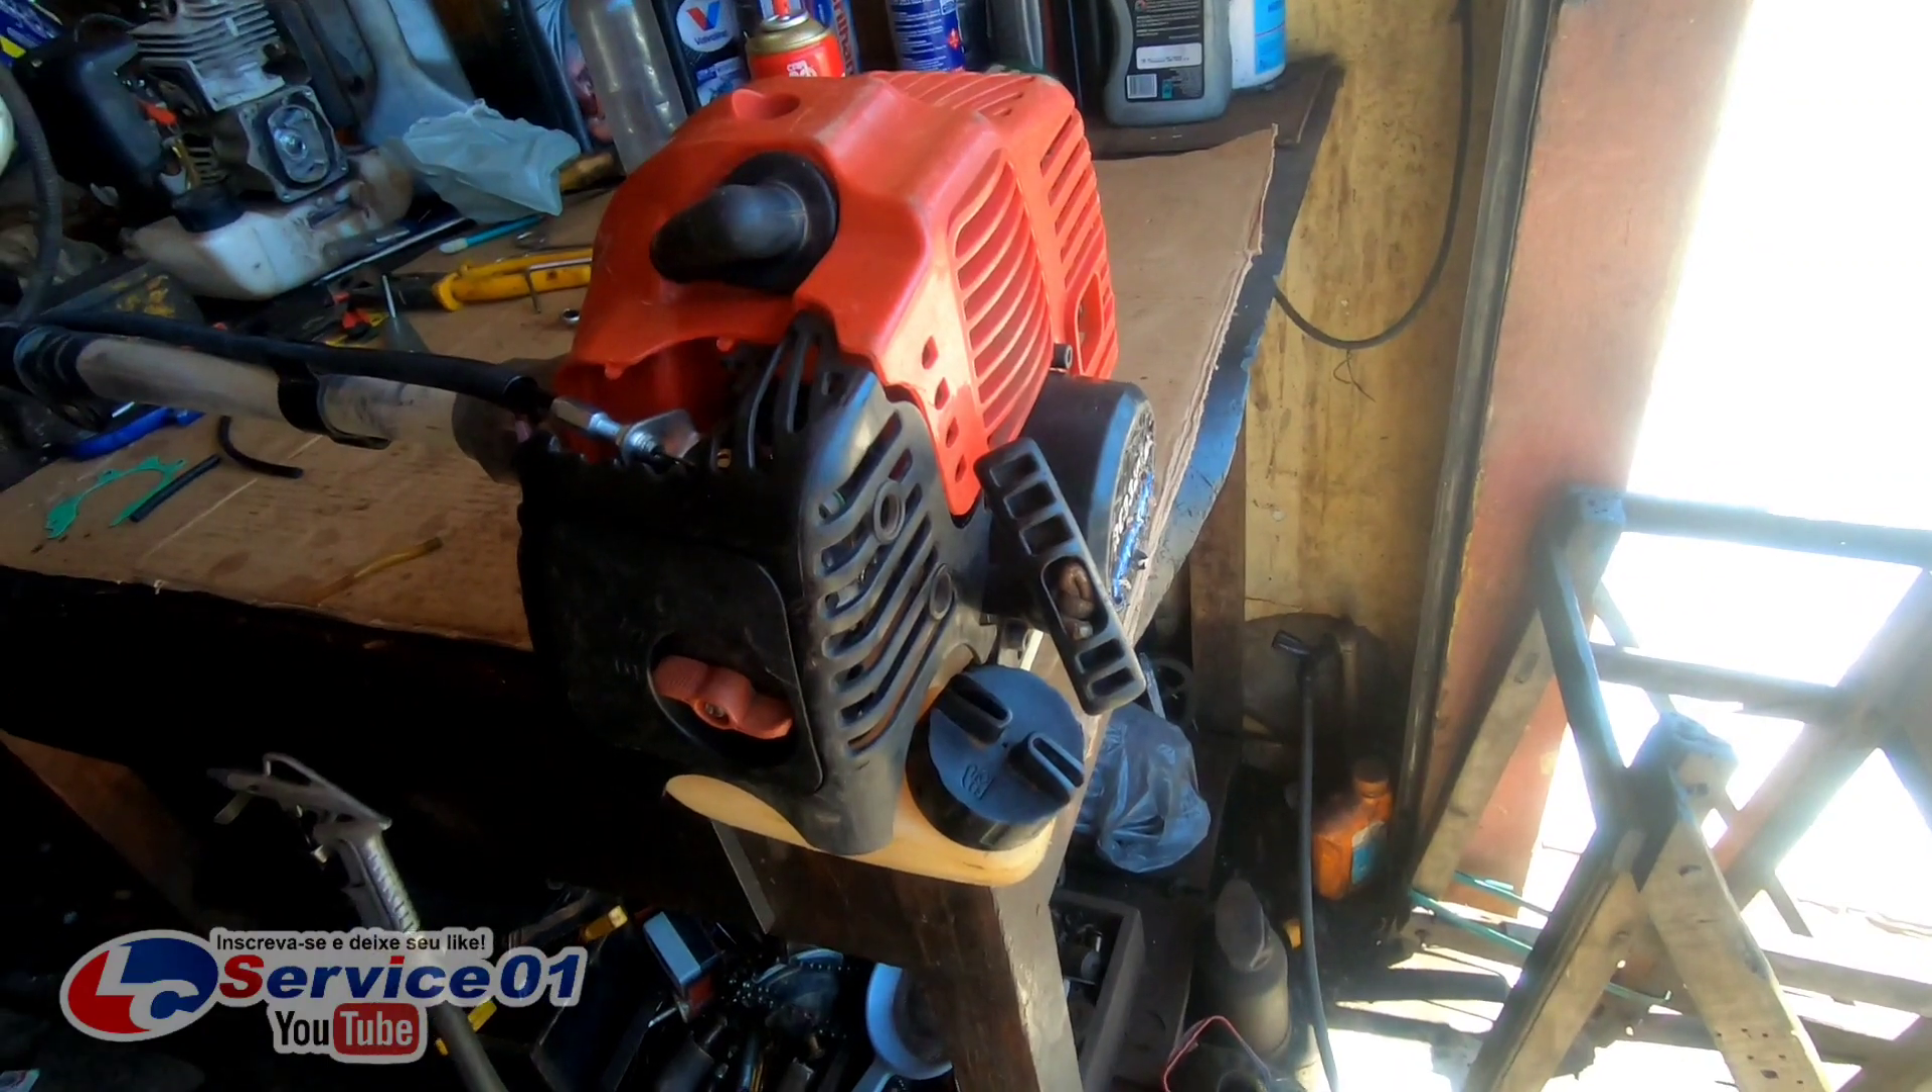Pronto, galera O motorzinho tá montado aqui.